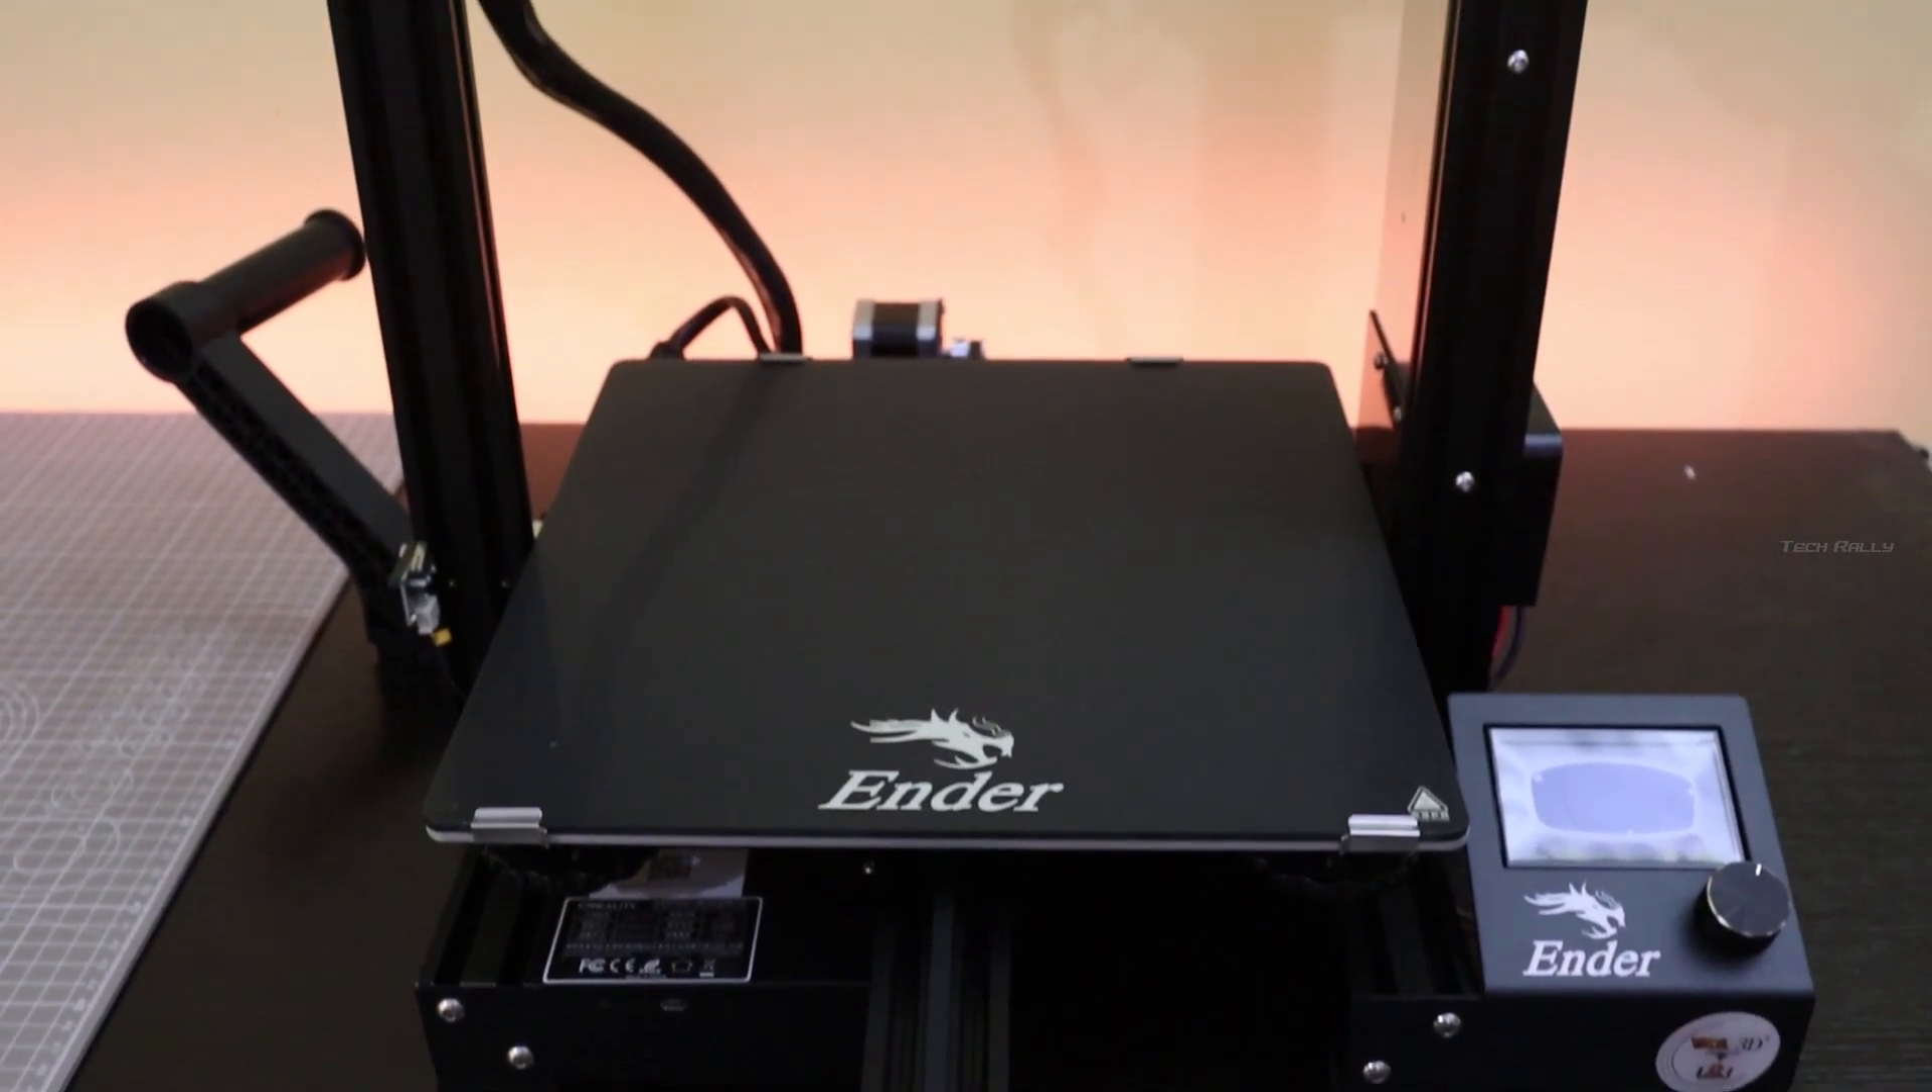And then I installed the glass bed back to the printer. With this step, the installation is now complete, it only took 15 minutes to set this up.